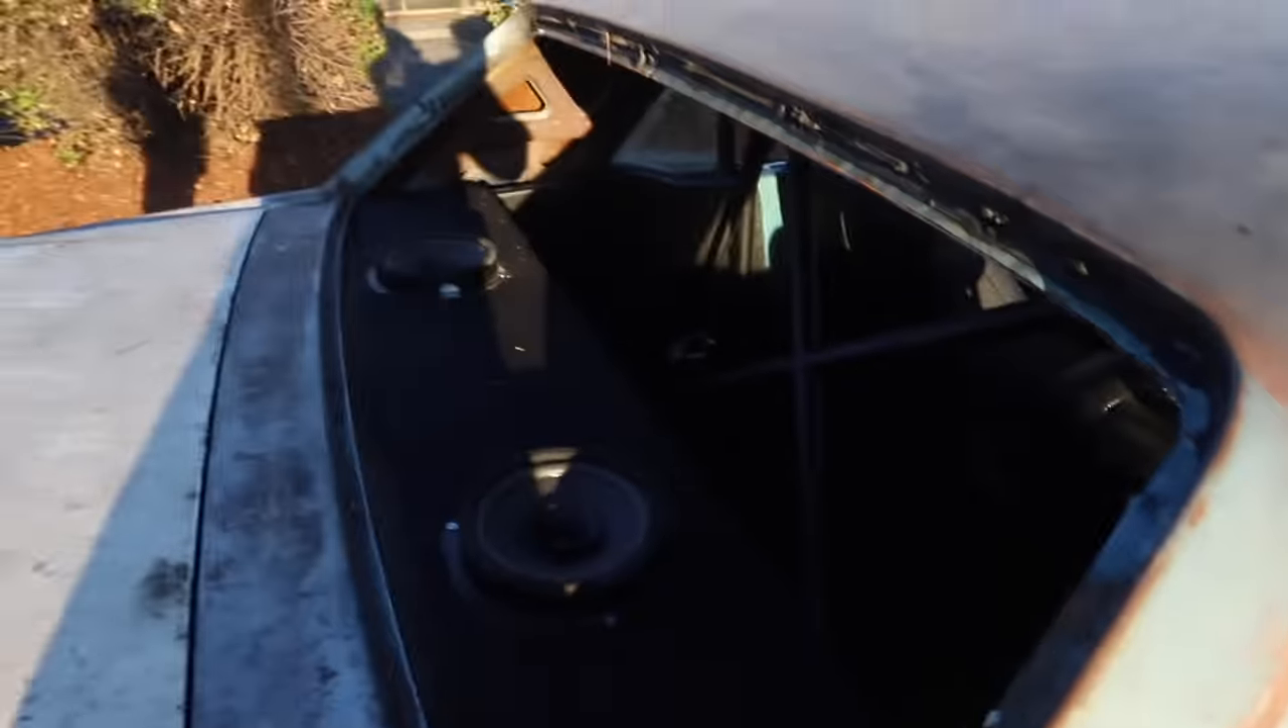We have new glass we just don't have gasketing to install the glass.